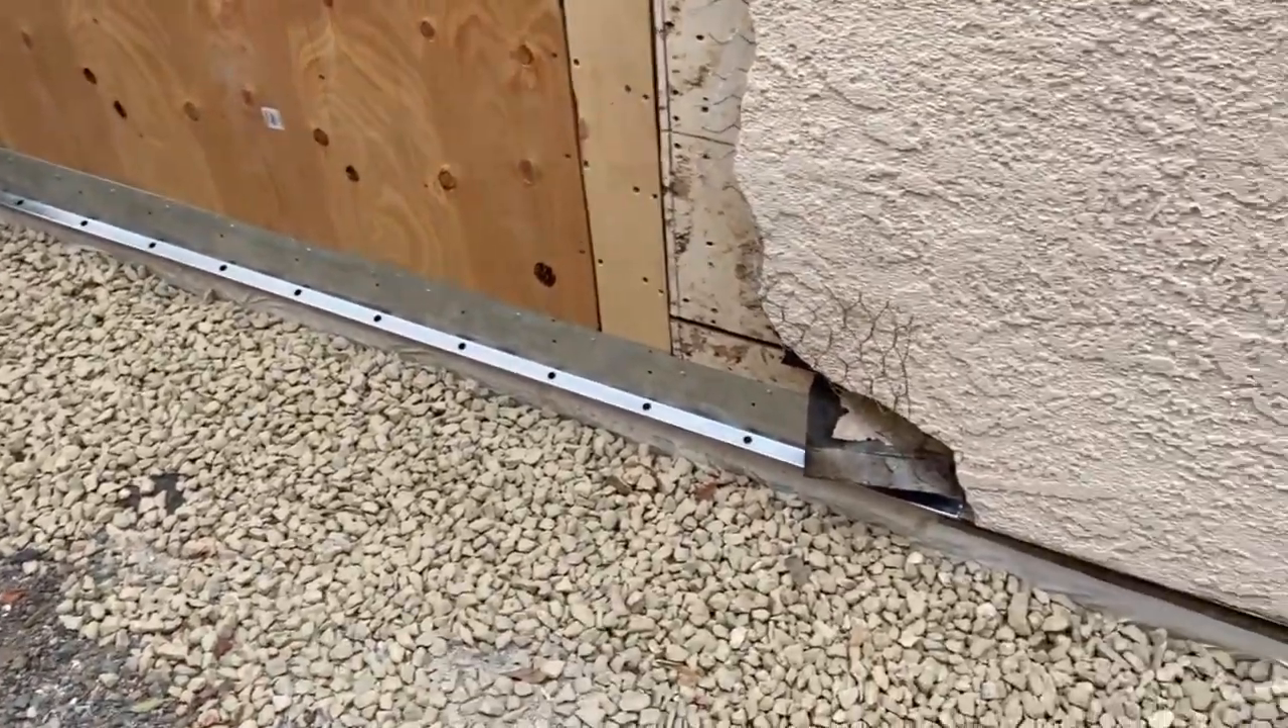I've got the drip edge installed for the stucco.